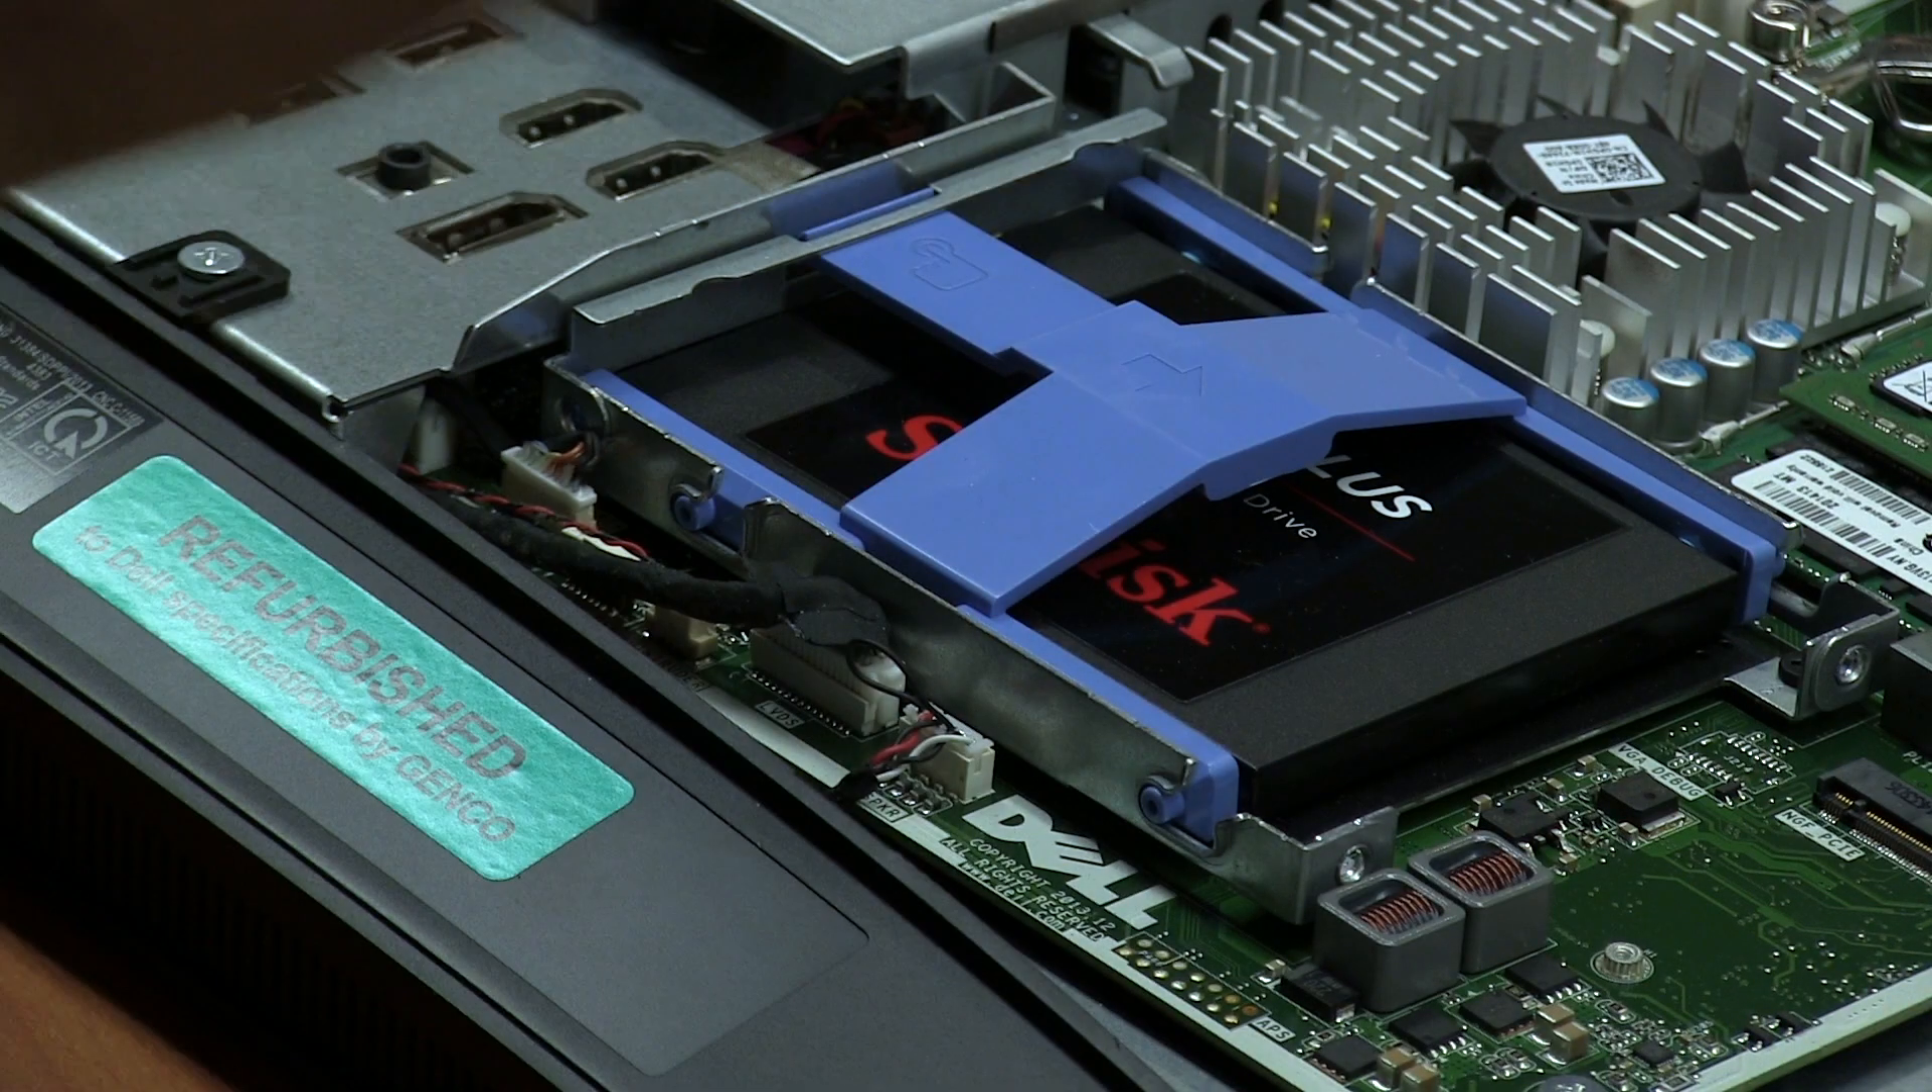And that's it. Solid state drive is already inserted.